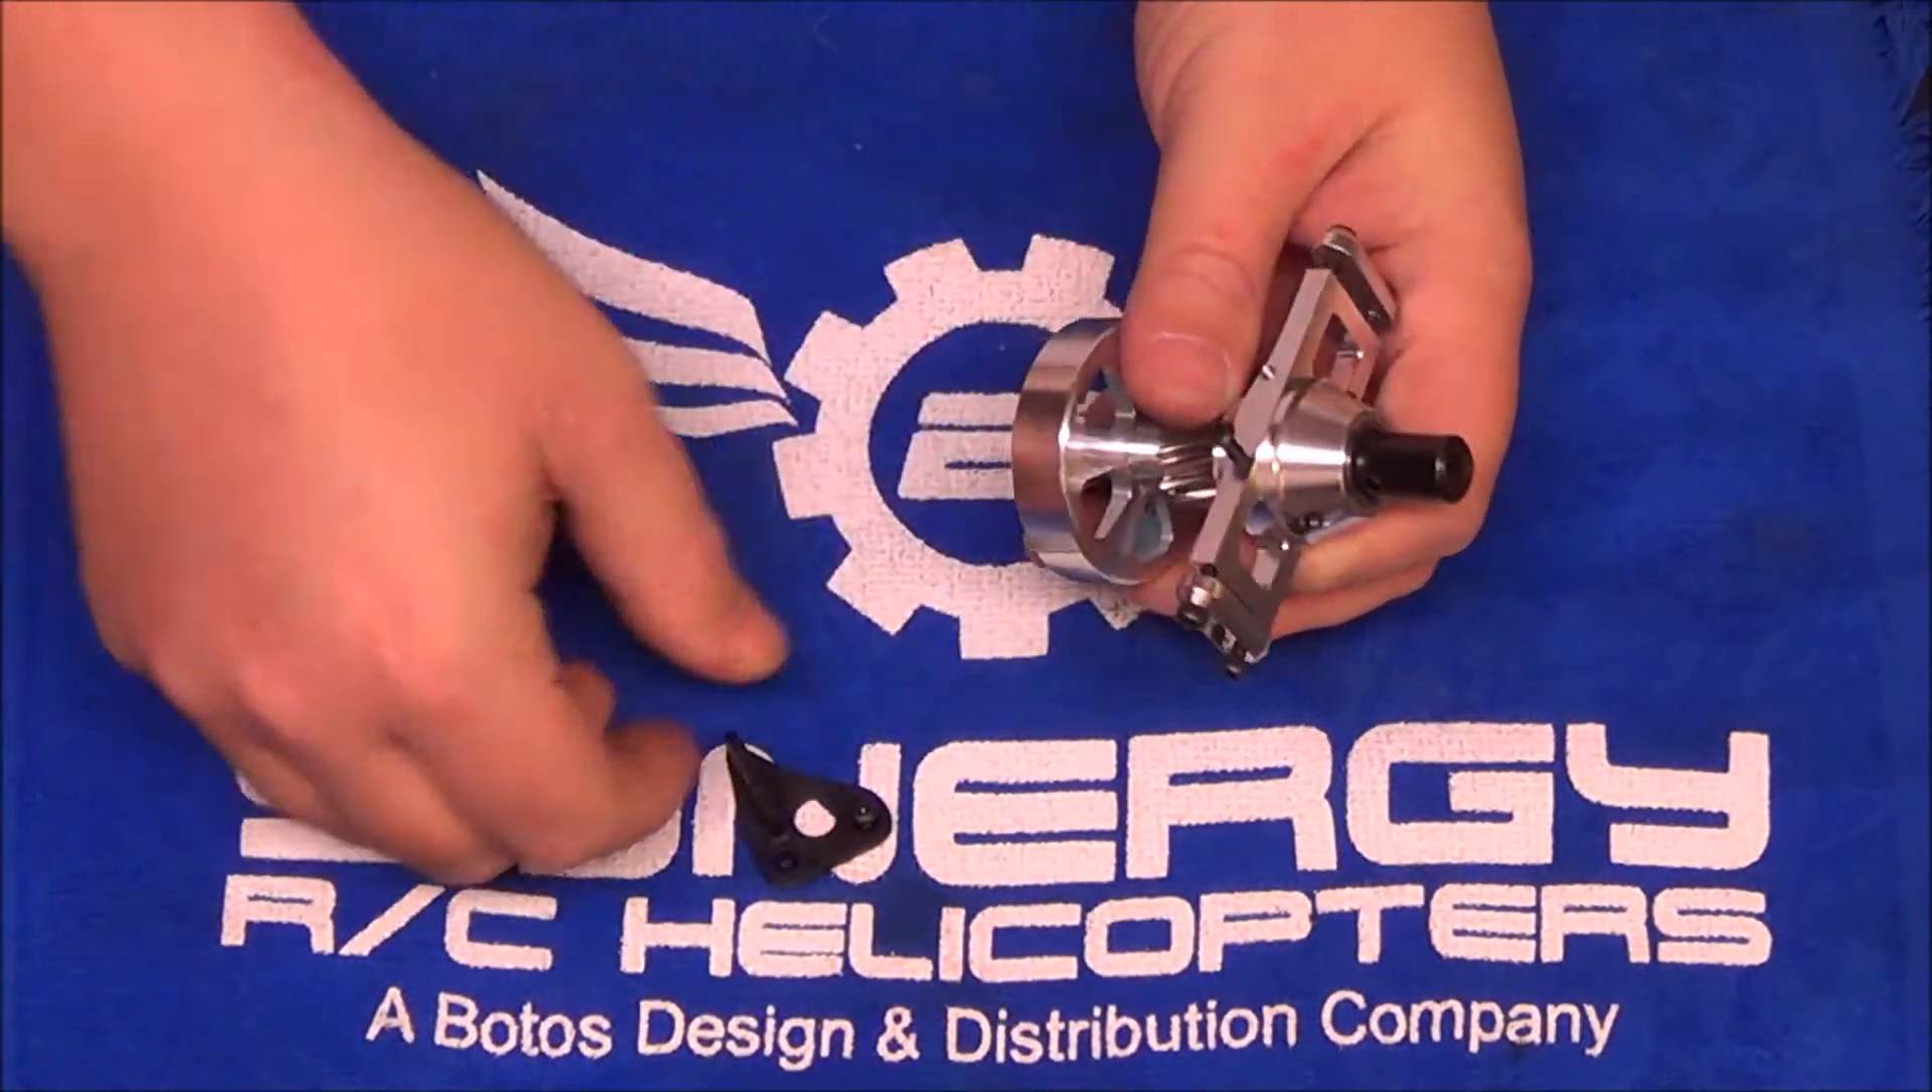I'm going to go ahead and cut the camera, and when I come back I'll have this fully reassembled. All right guys, all back together. I have not put the RPM sensor bracket back on yet.